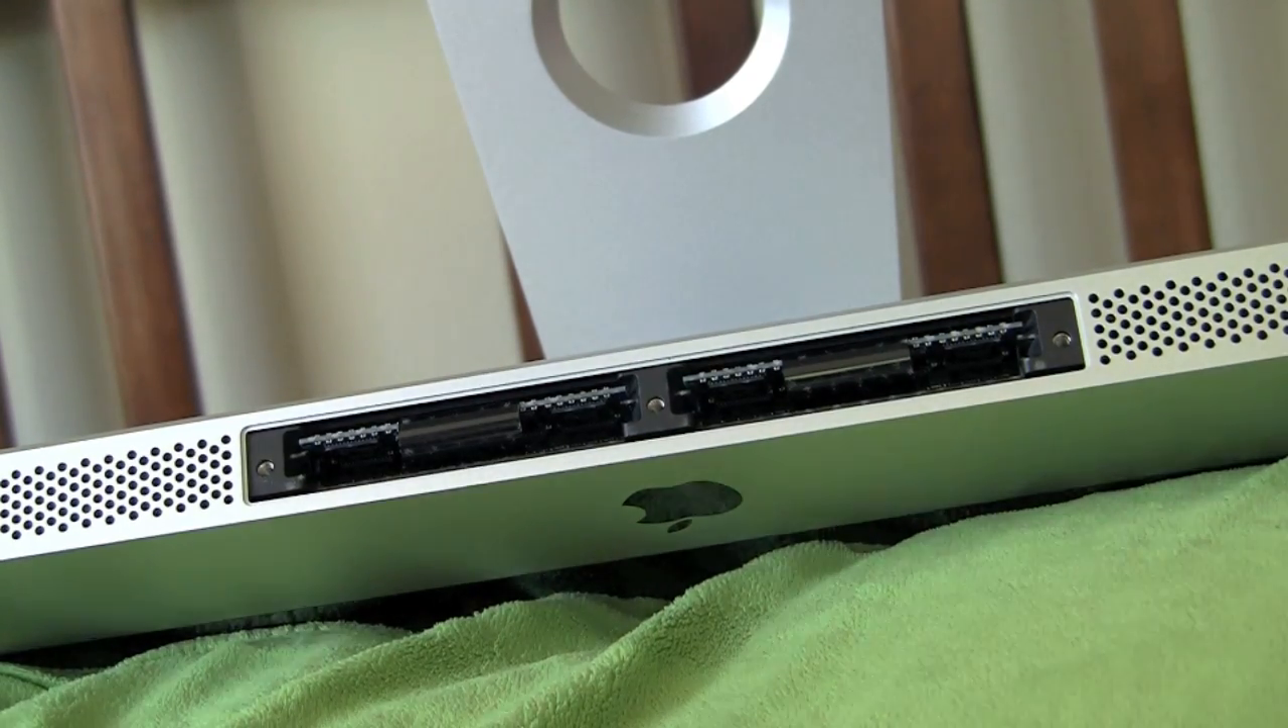So now with the cover off, you have access to the four ports.